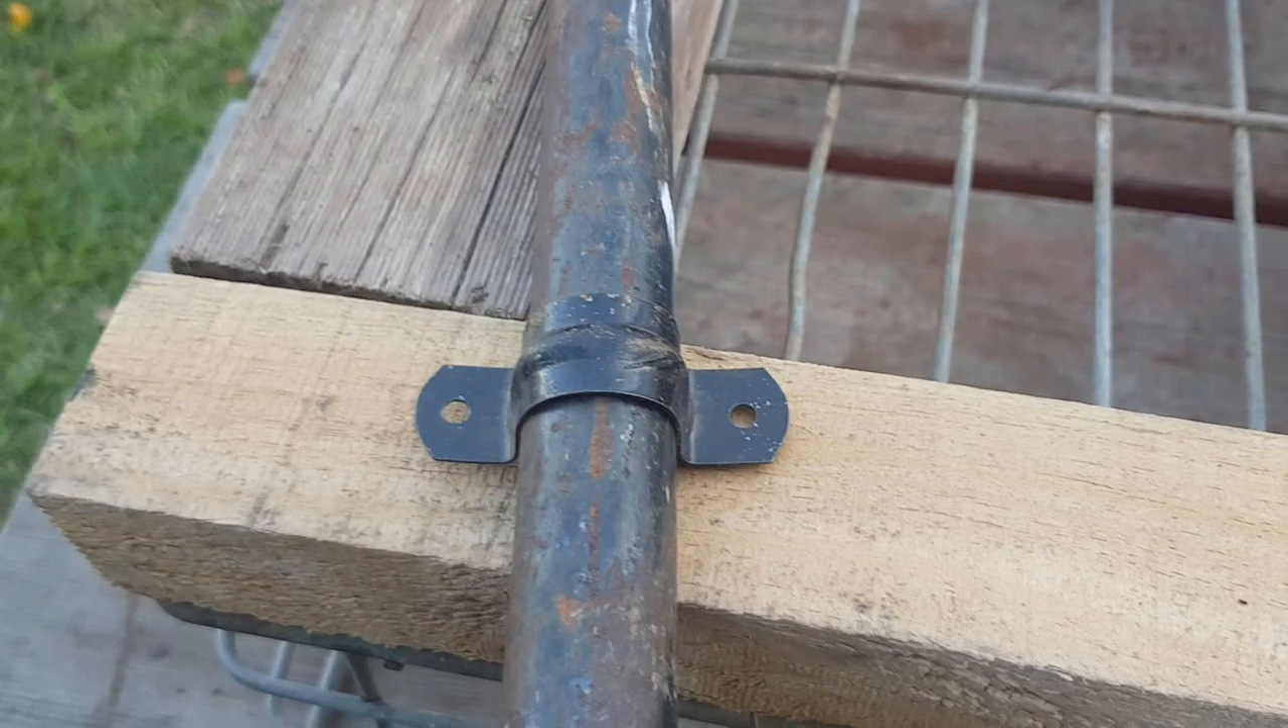I found some saddle clamps that fit over the pipe so there's one of those.